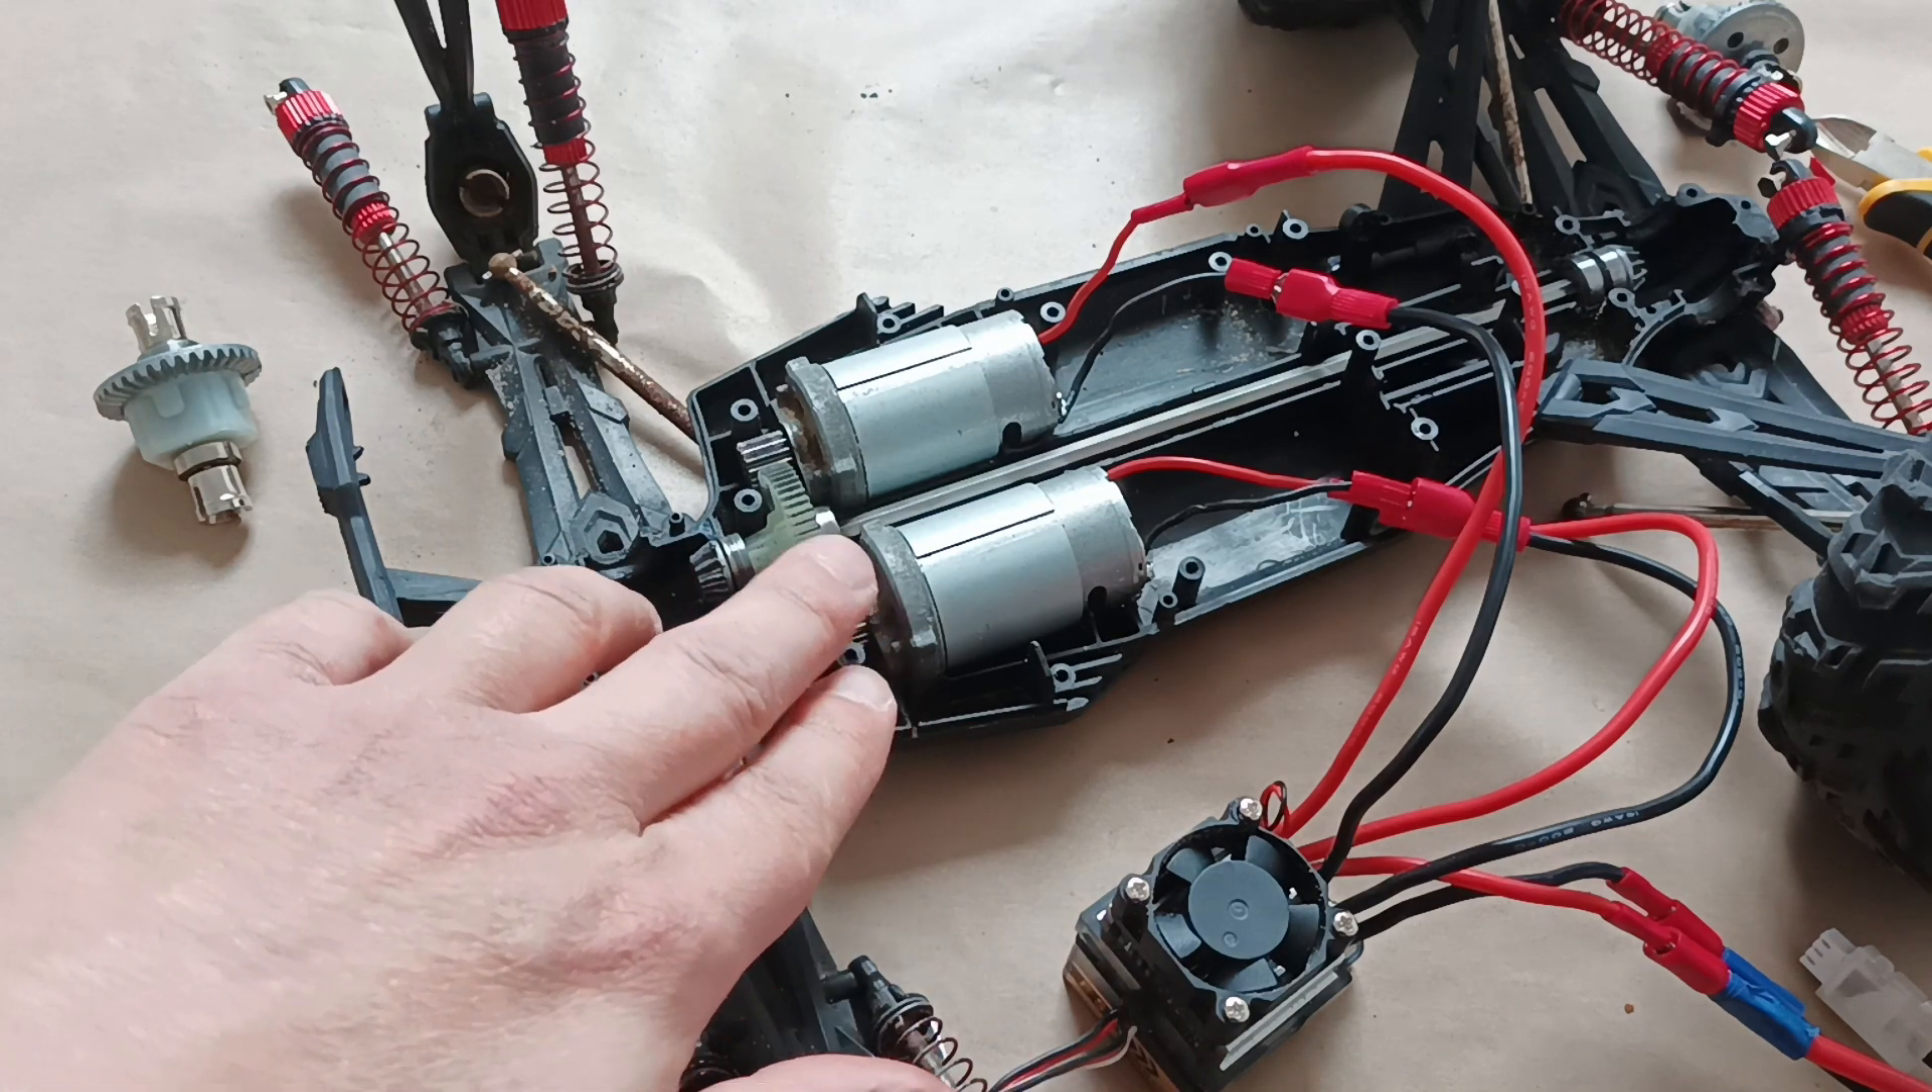So now I have this electronic speed controller connected to these two electrical motors.